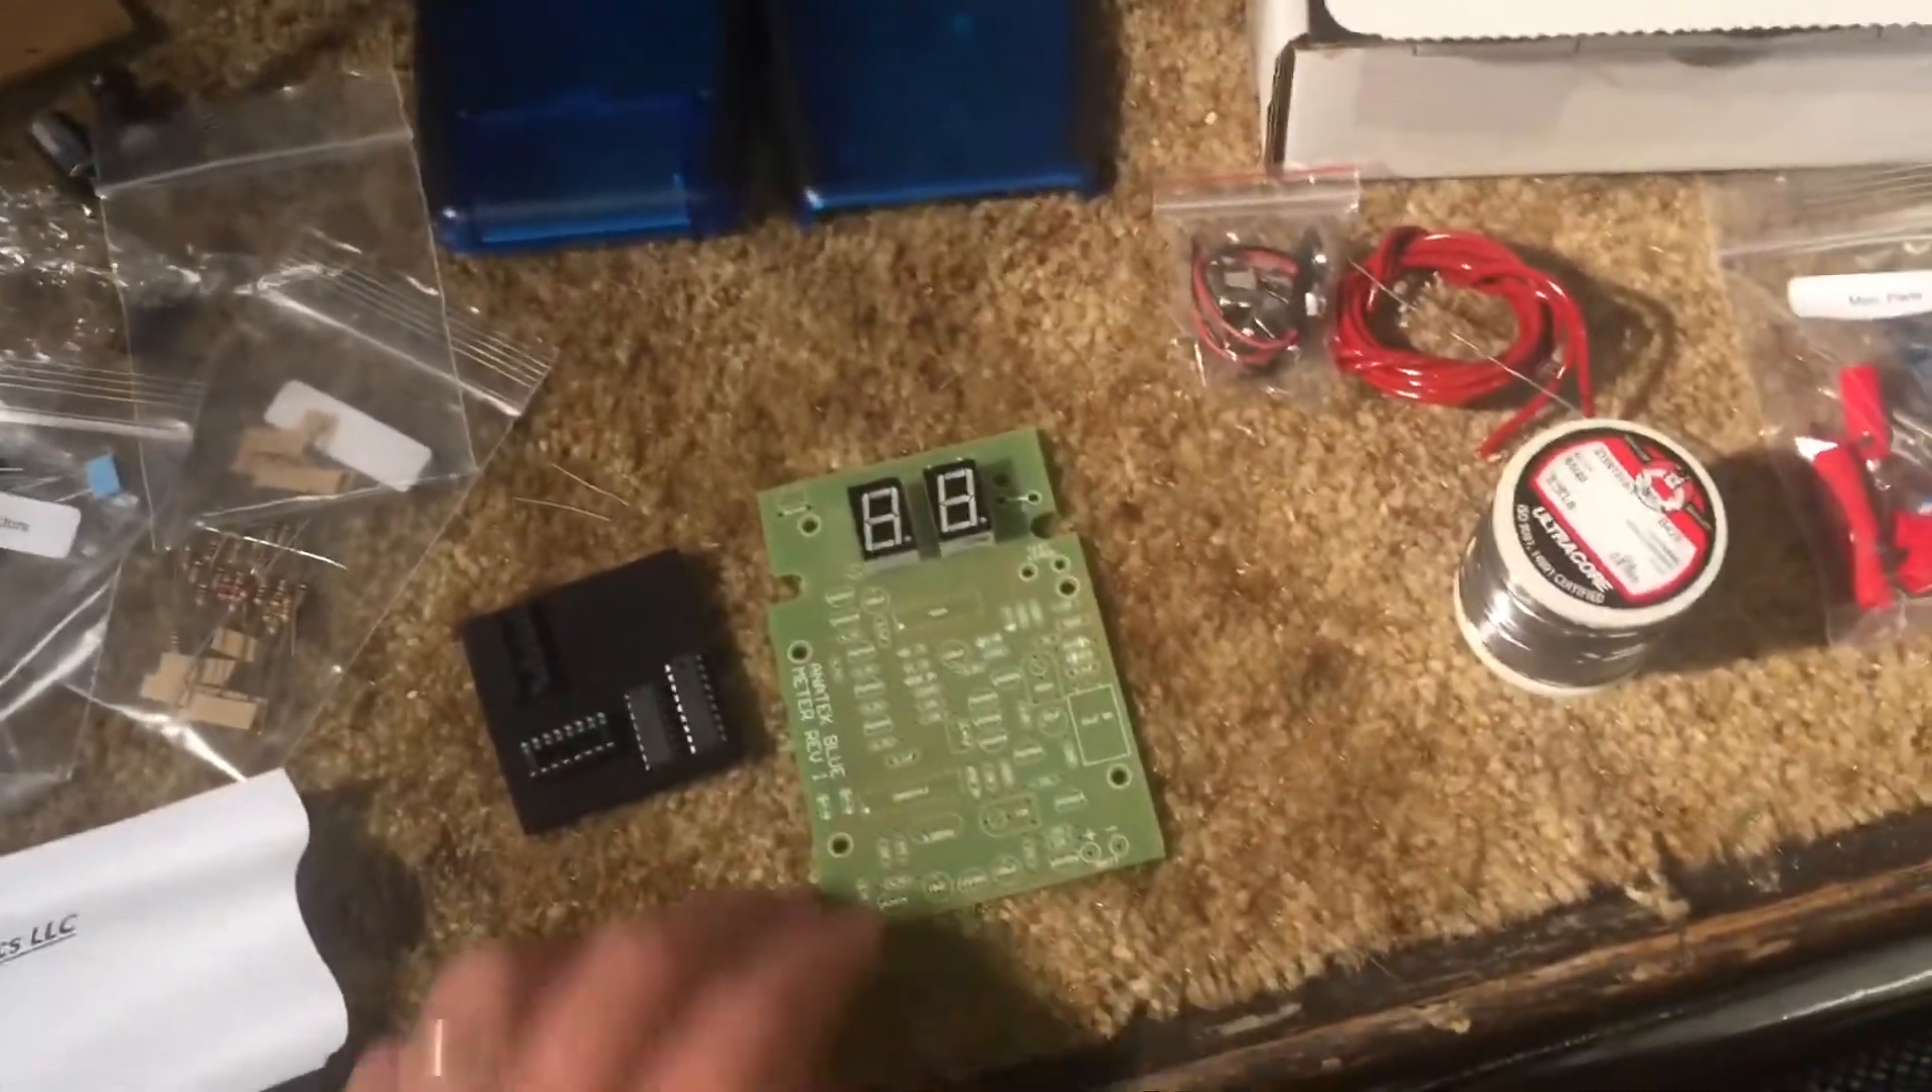So I've already gone ahead and inserted these led numeric numbers. They have 10 pins each, five on each side per number.